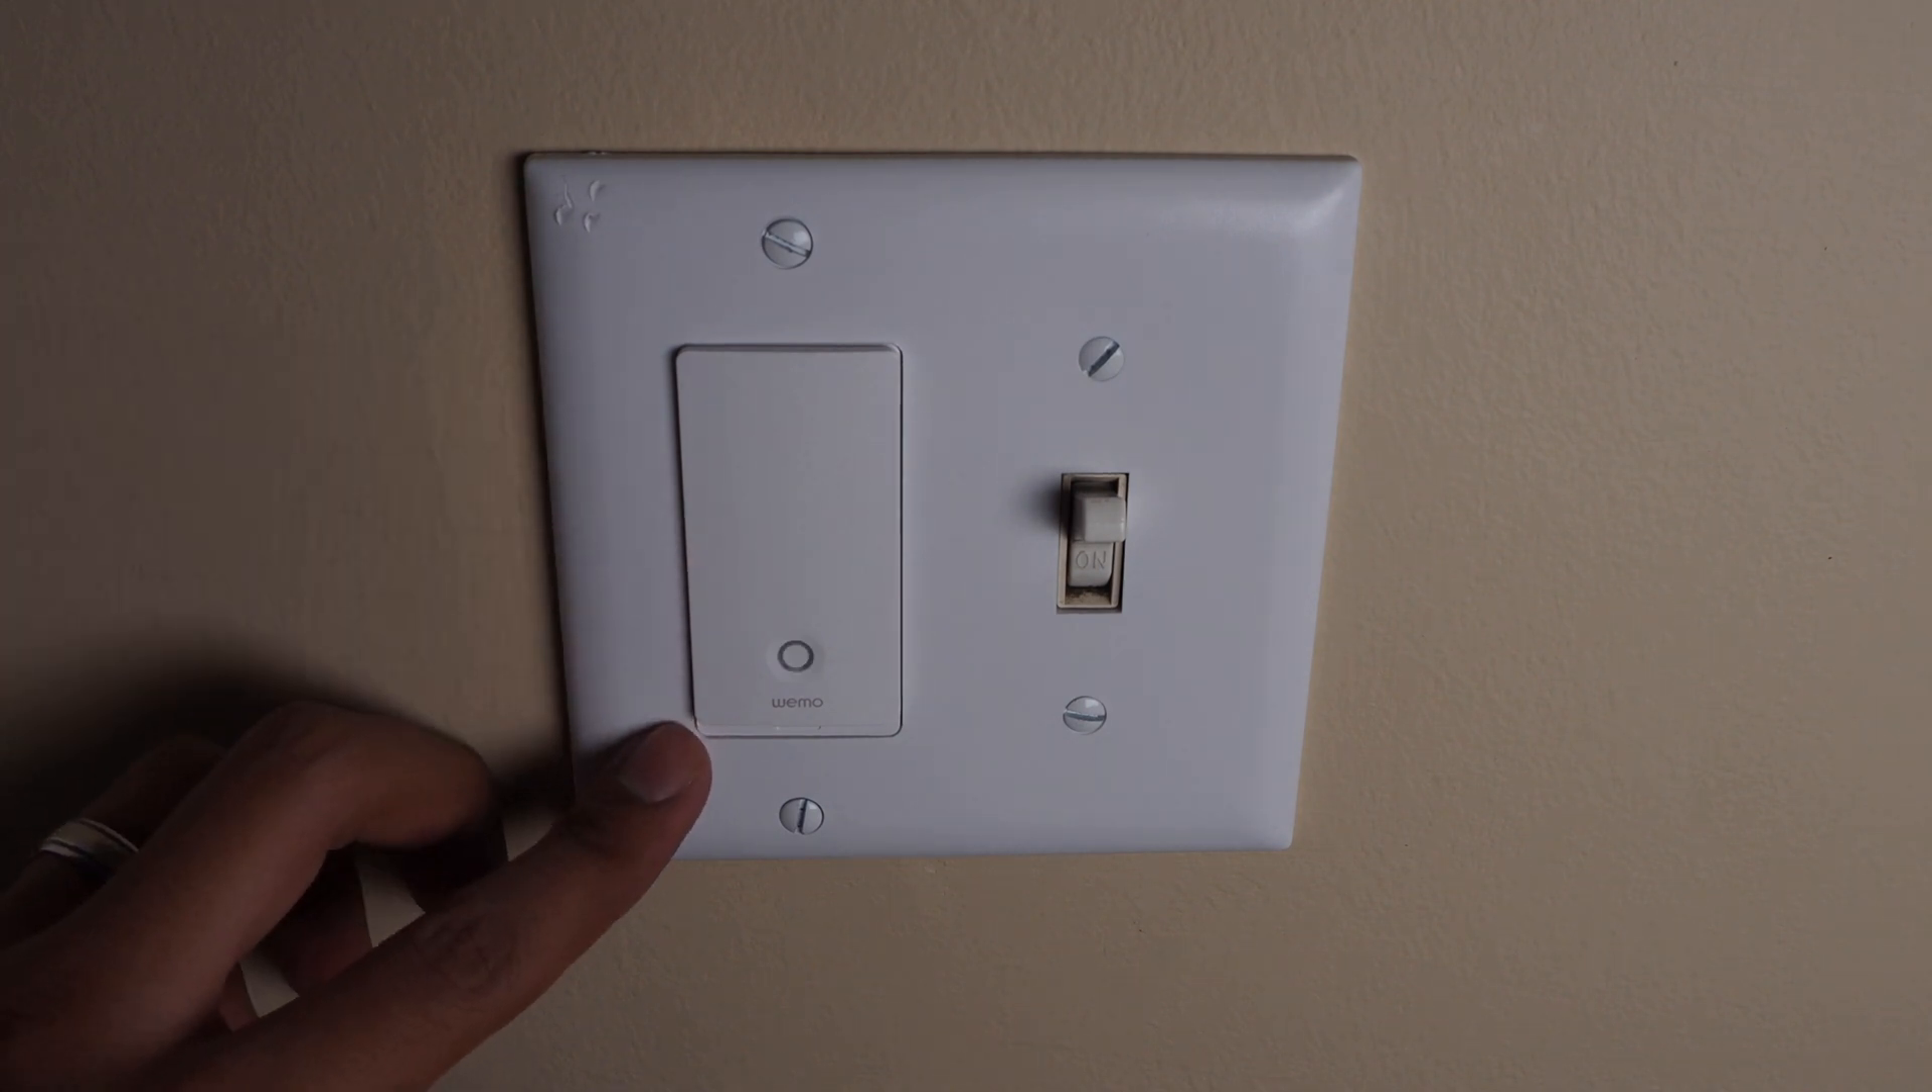I put the front plate on.